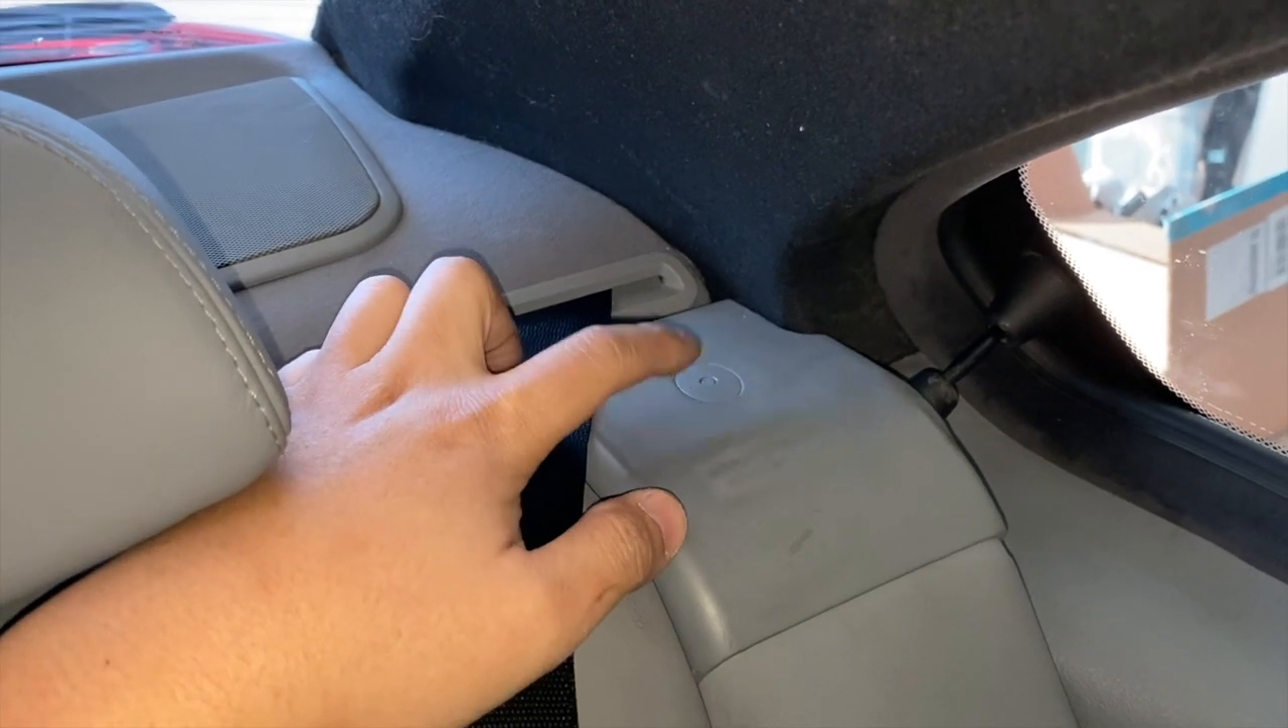So you can see on the driver's side of the car it still has the stock push pin that's missing from the other side so pop that out.